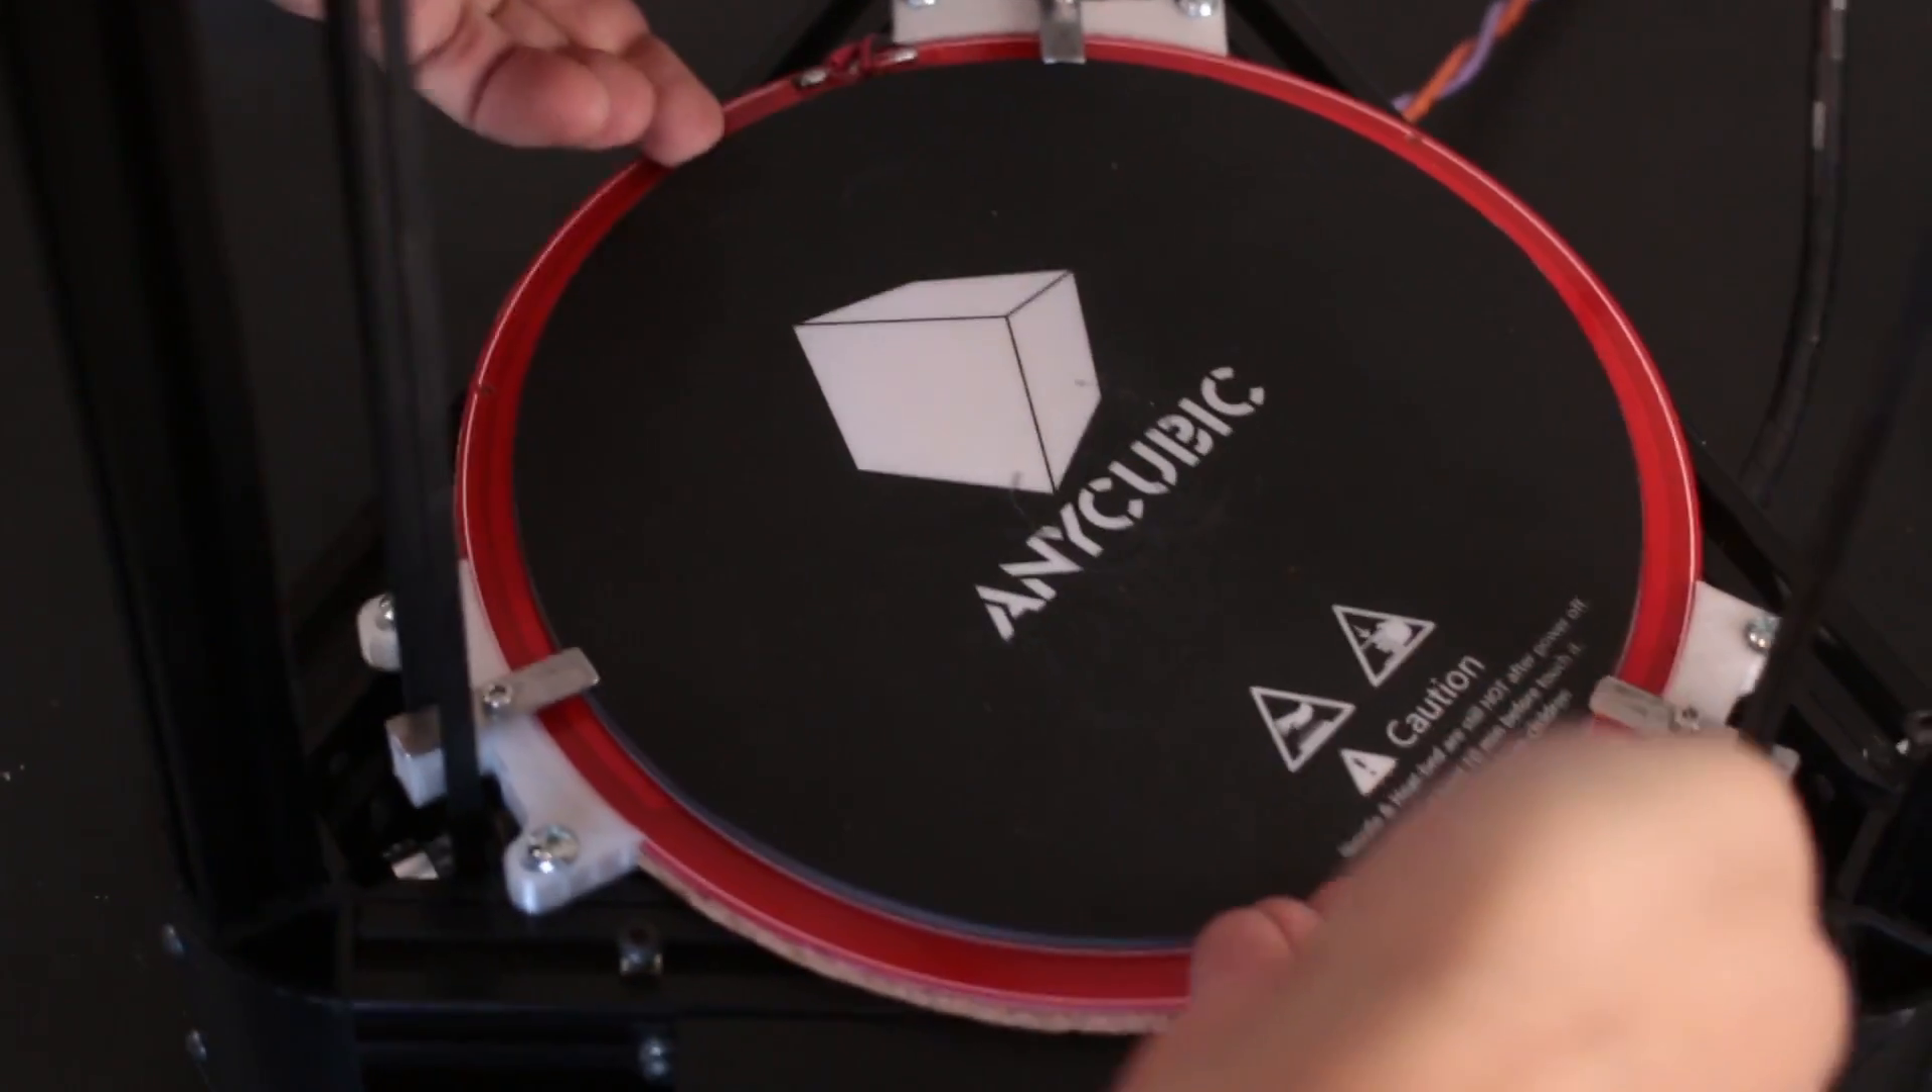Here, the glass bed is now in place. Also secure, not going anywhere.